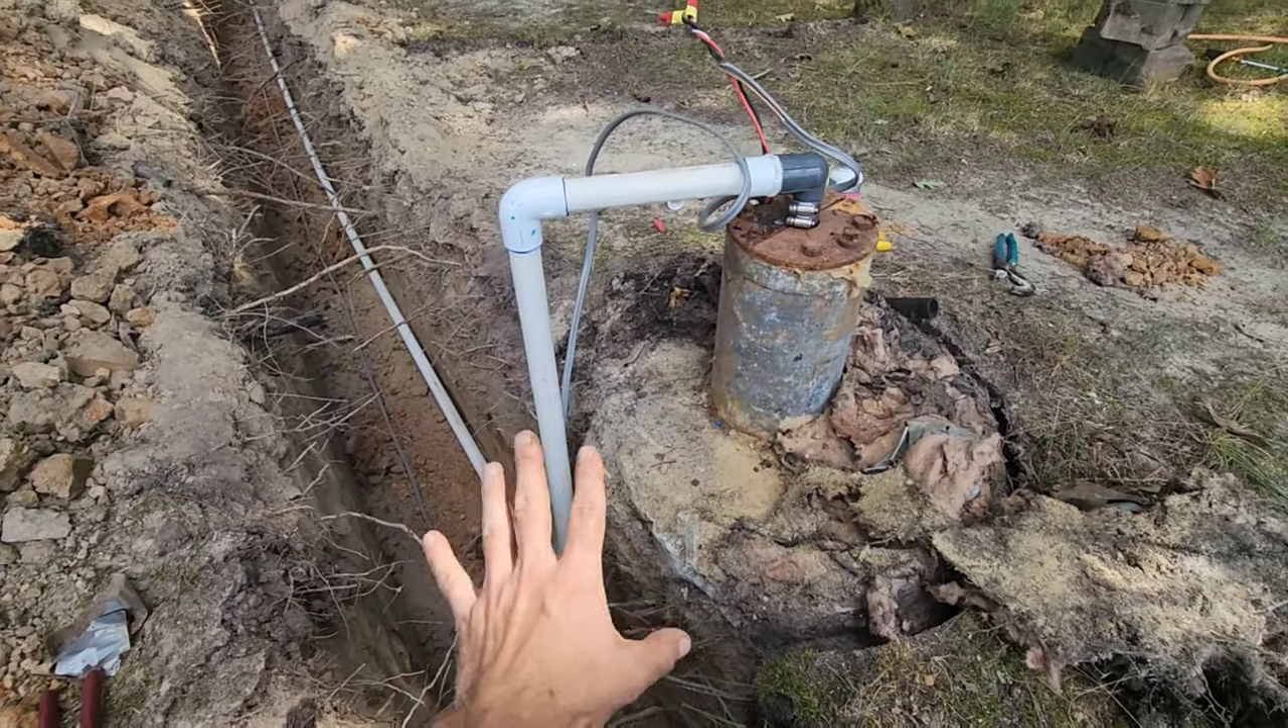I just finished plumbing up the well head.